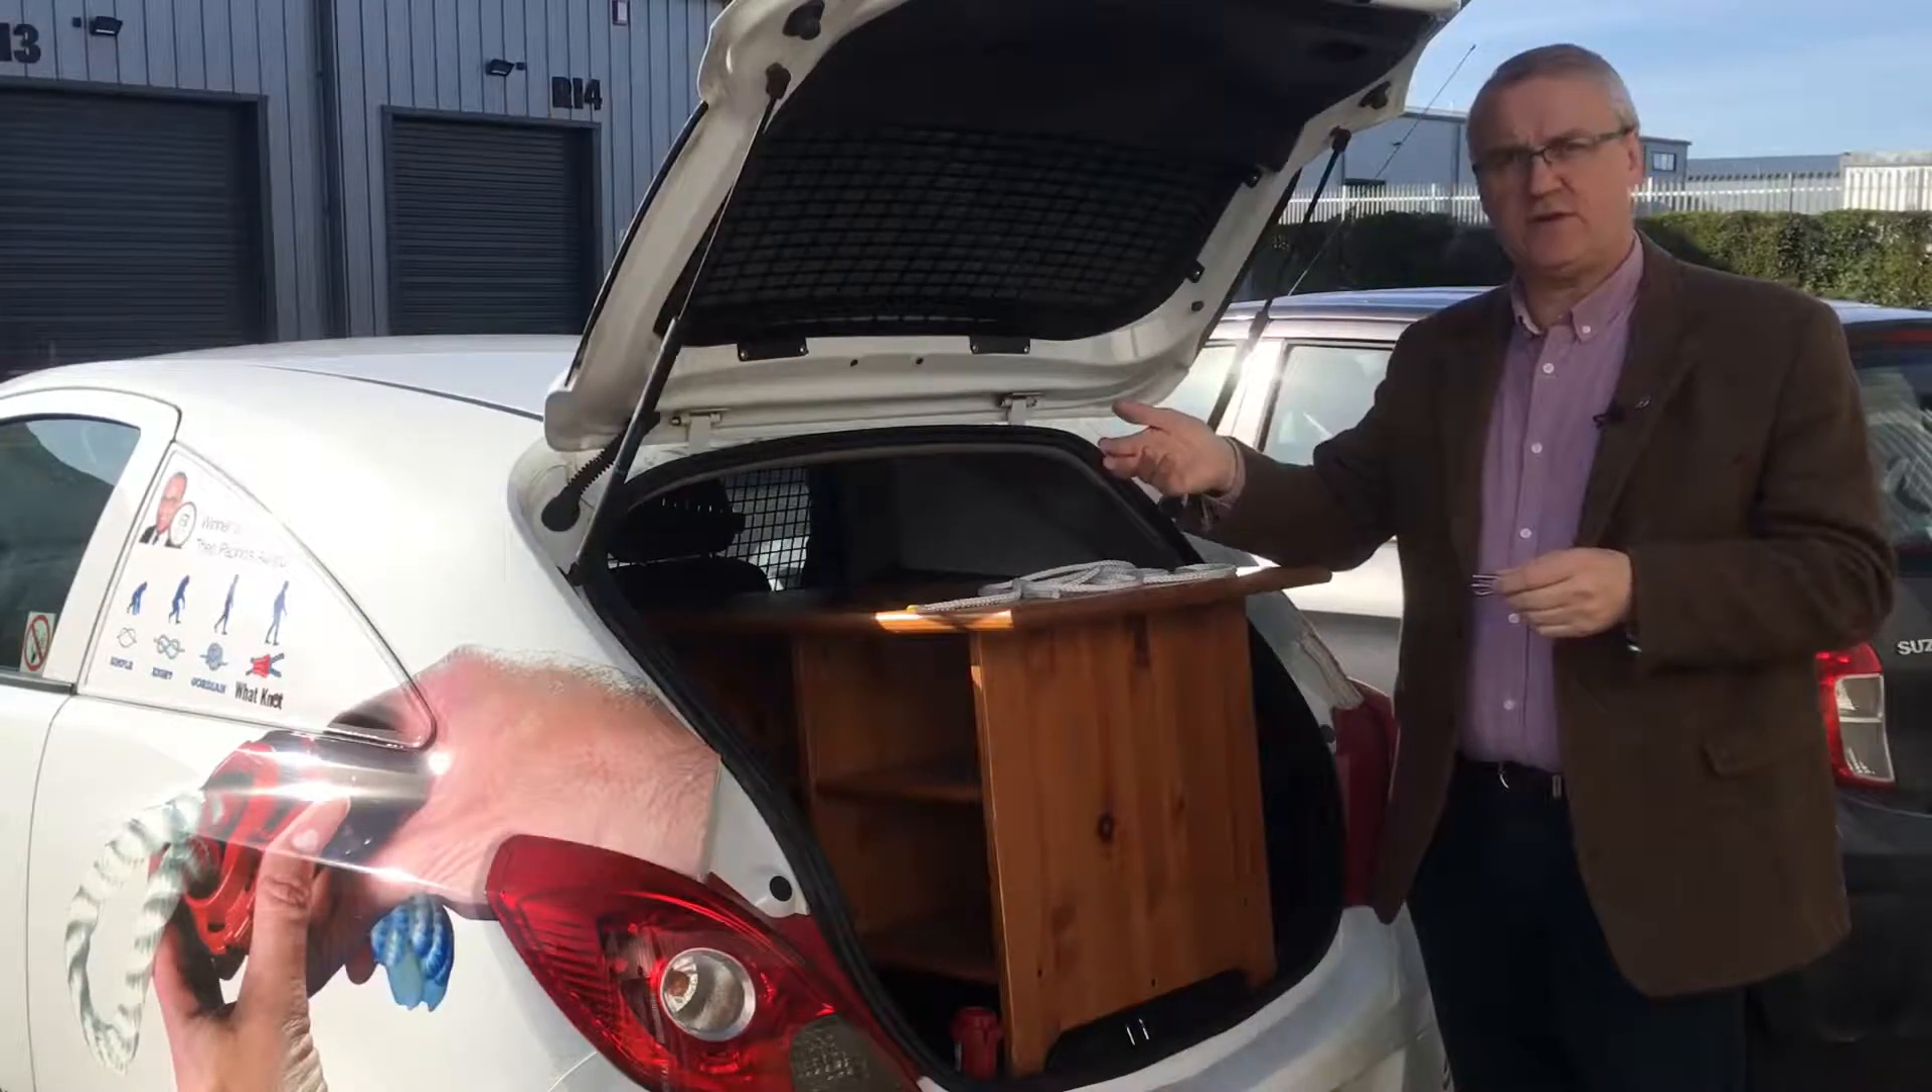Anyway the boot lid won't close down.